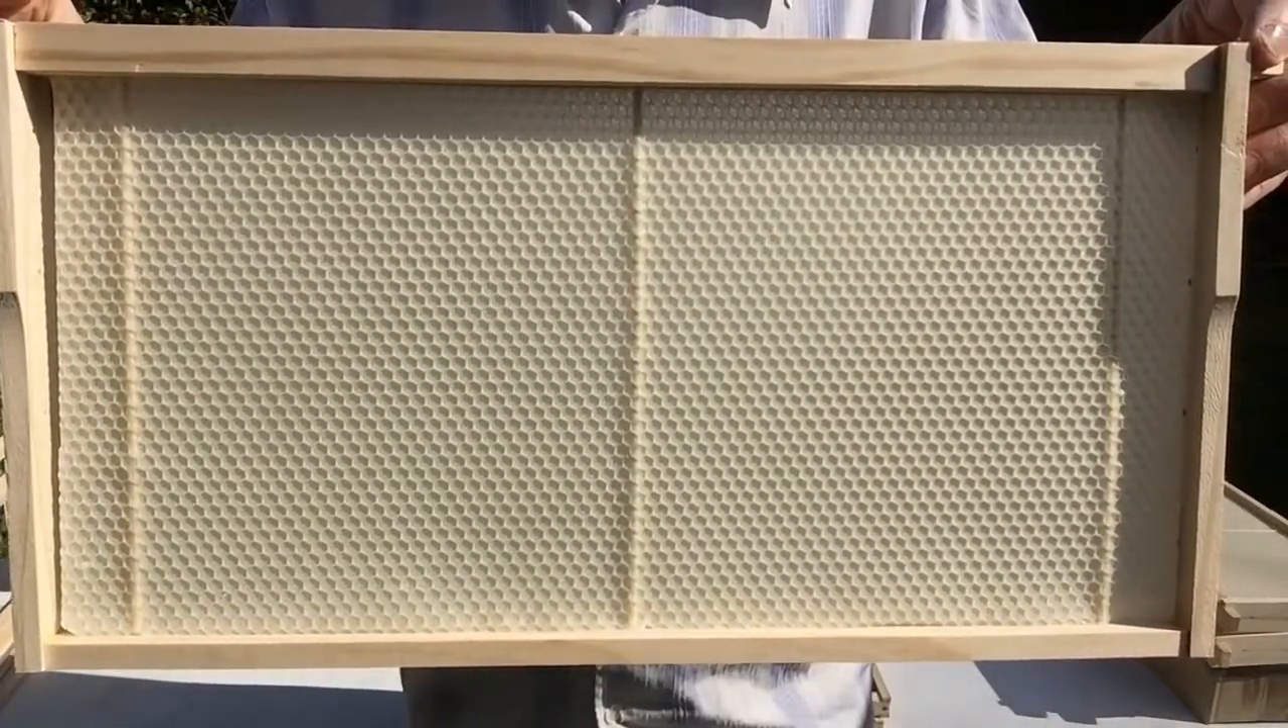So now our foundation is attached. And ready to go in a hive.